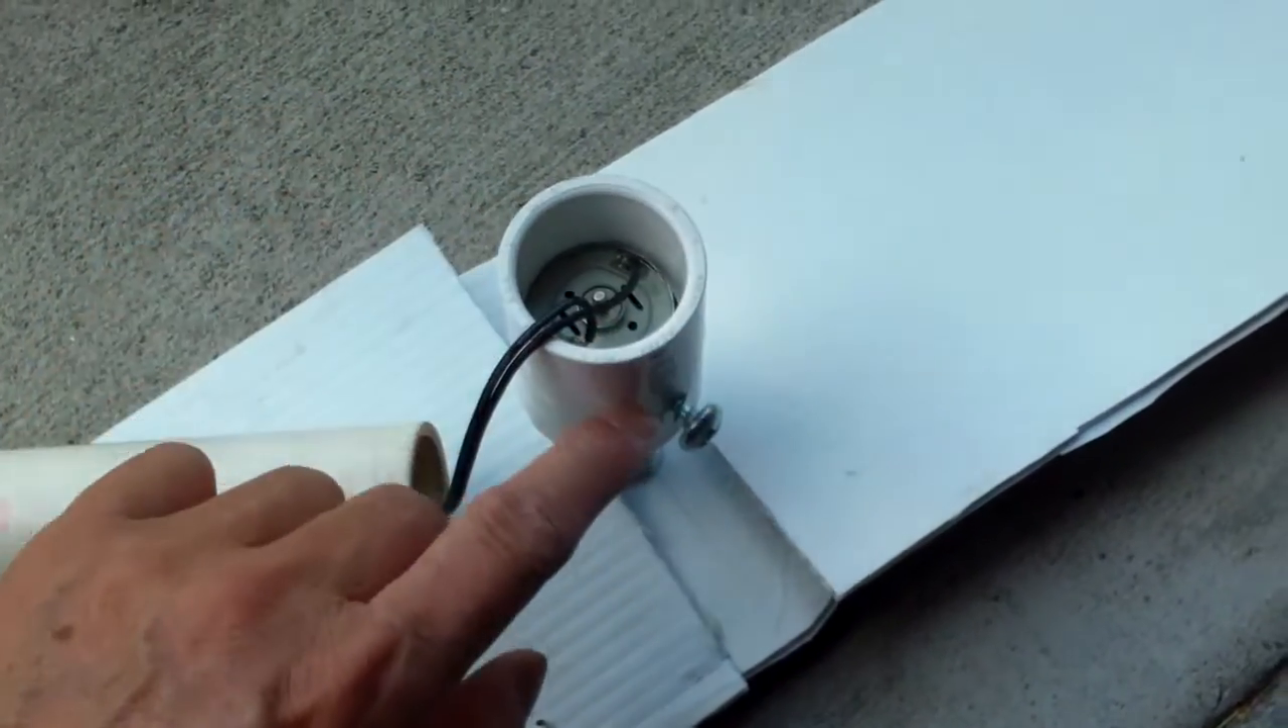The motor is wedged inside this coupler here.